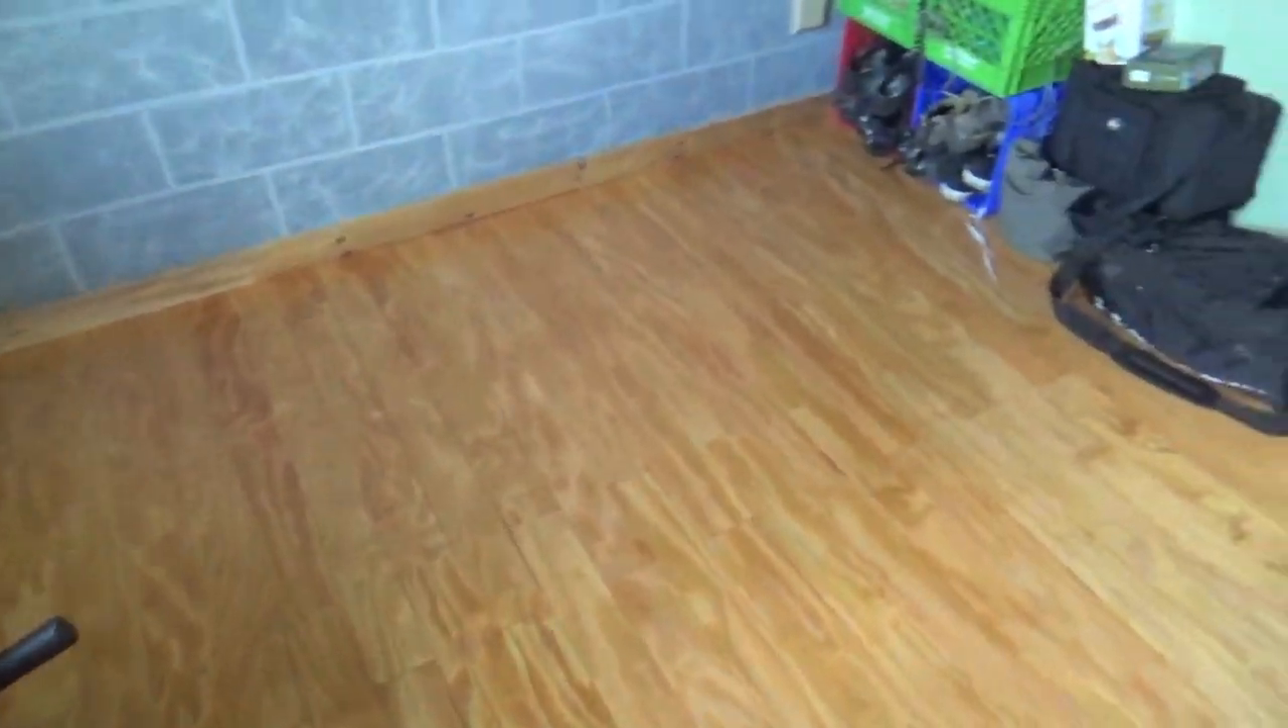That's the completed room with the baseboard trim put back on and you can see the difference.